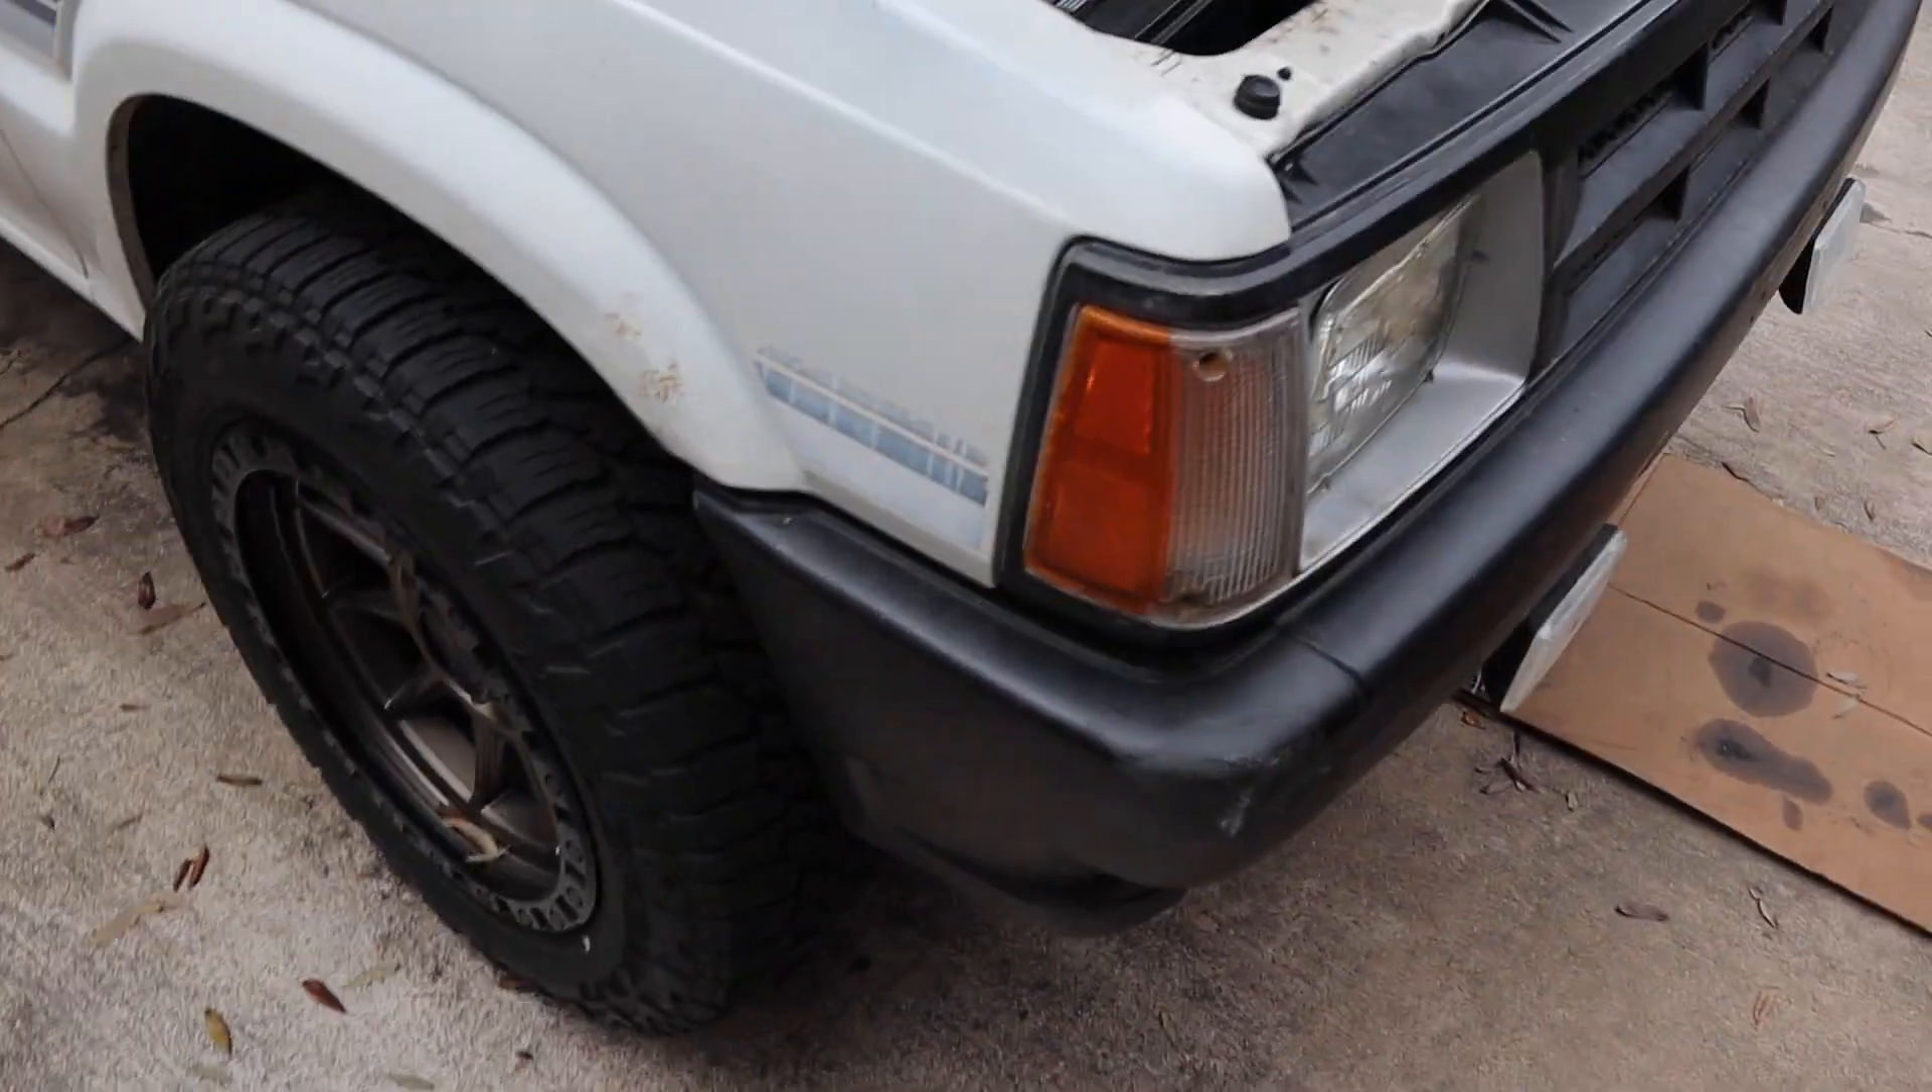Again real quick I think the last time you guys saw the truck in the channel we added this big wheels as a bit of a joke just to see if they fit they actually did fit.